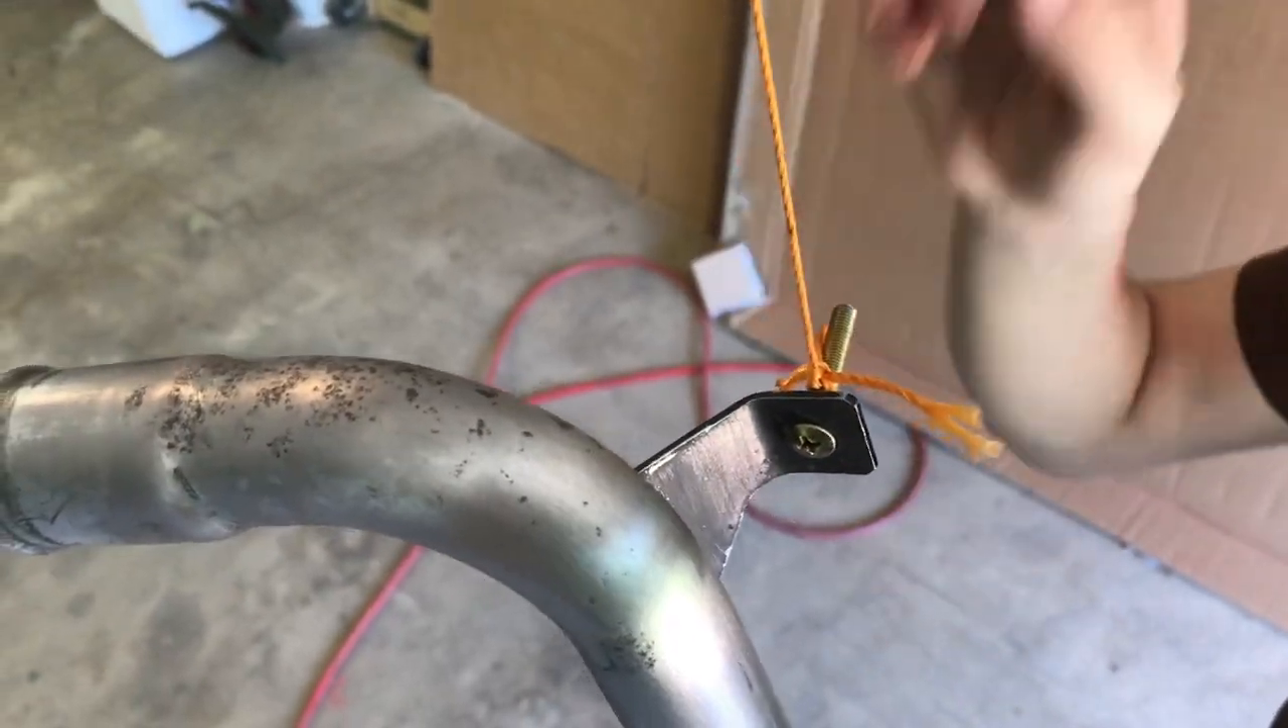I've got my string in place here so now I can just pull it off whenever I'm ready.